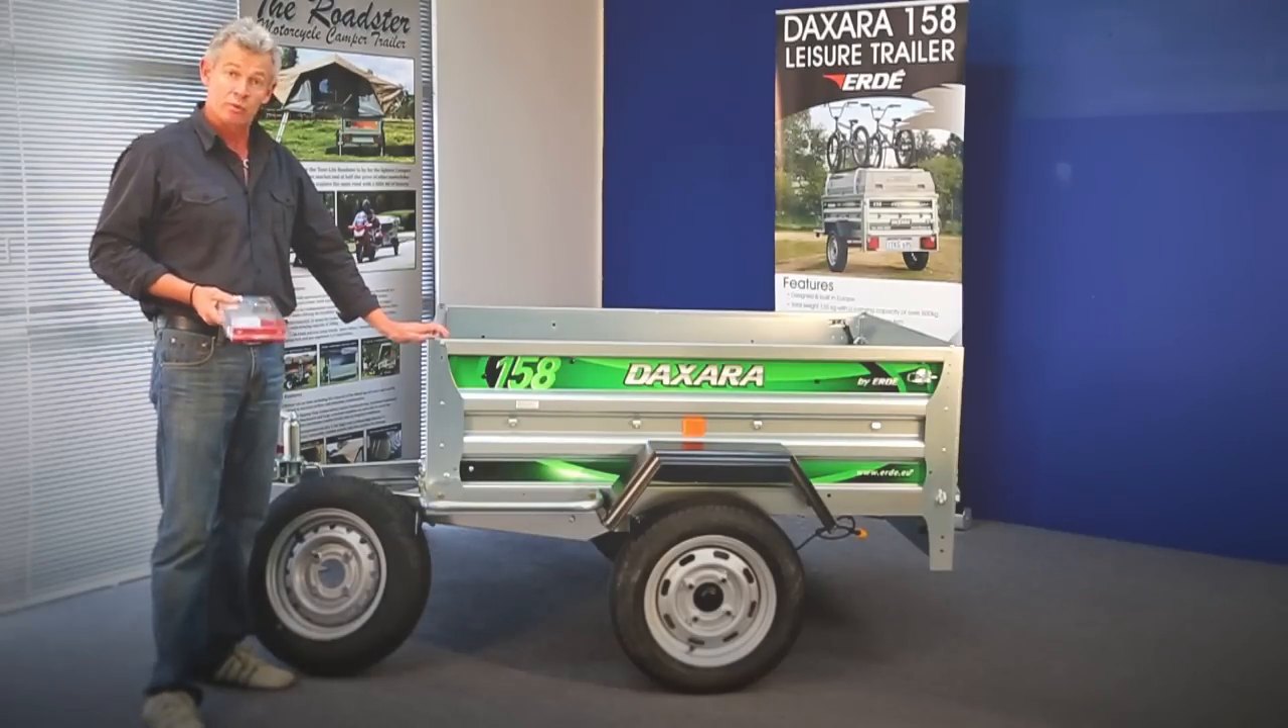That's the Daxara 158 pretty much assembled.